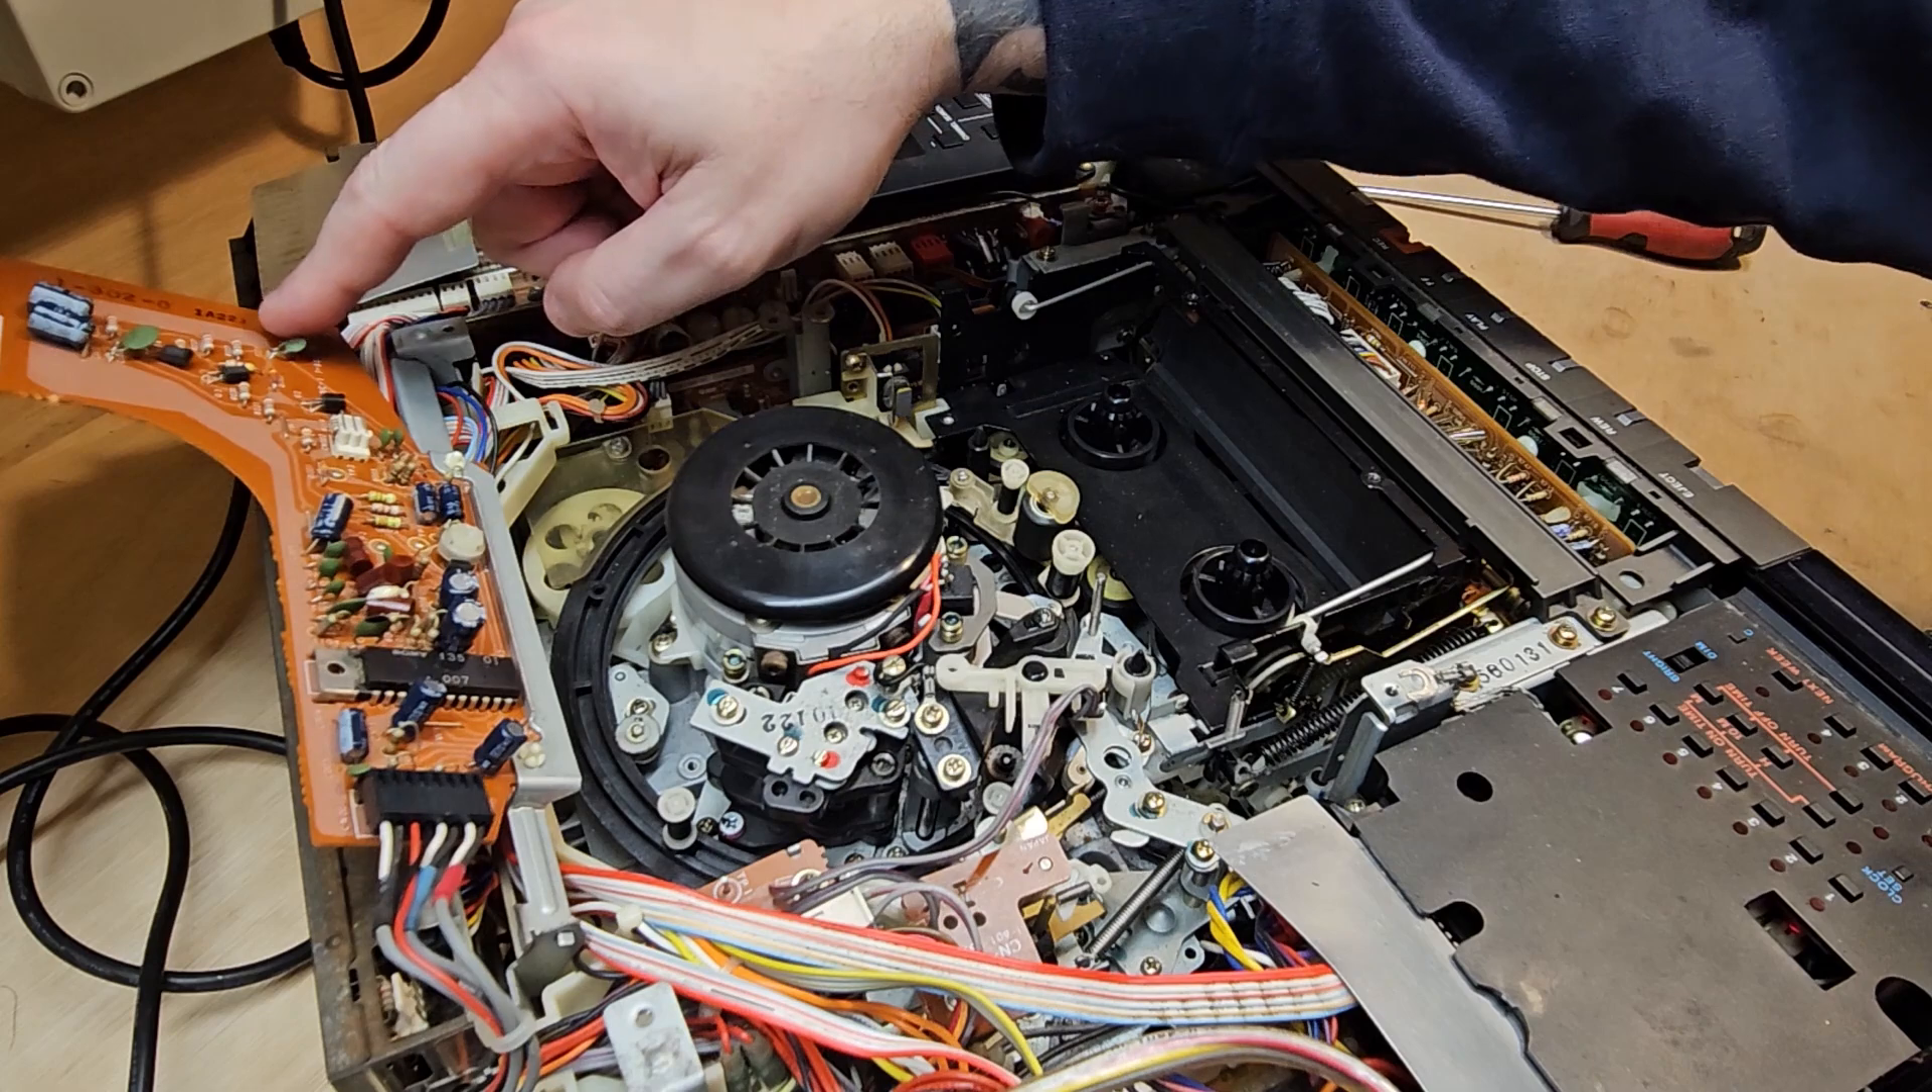So, all the covers are off.